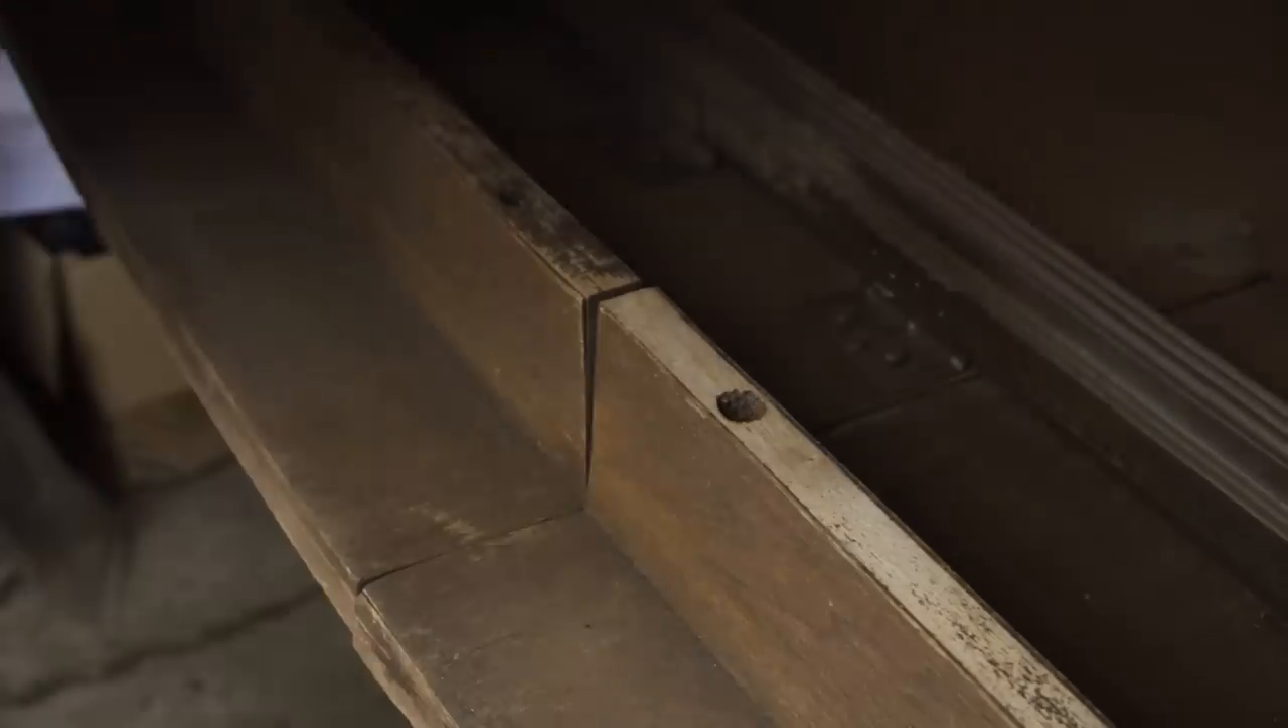I noticed that the aprons on the two halves of the table were not lining up, and it looked like they were a little bit warped.